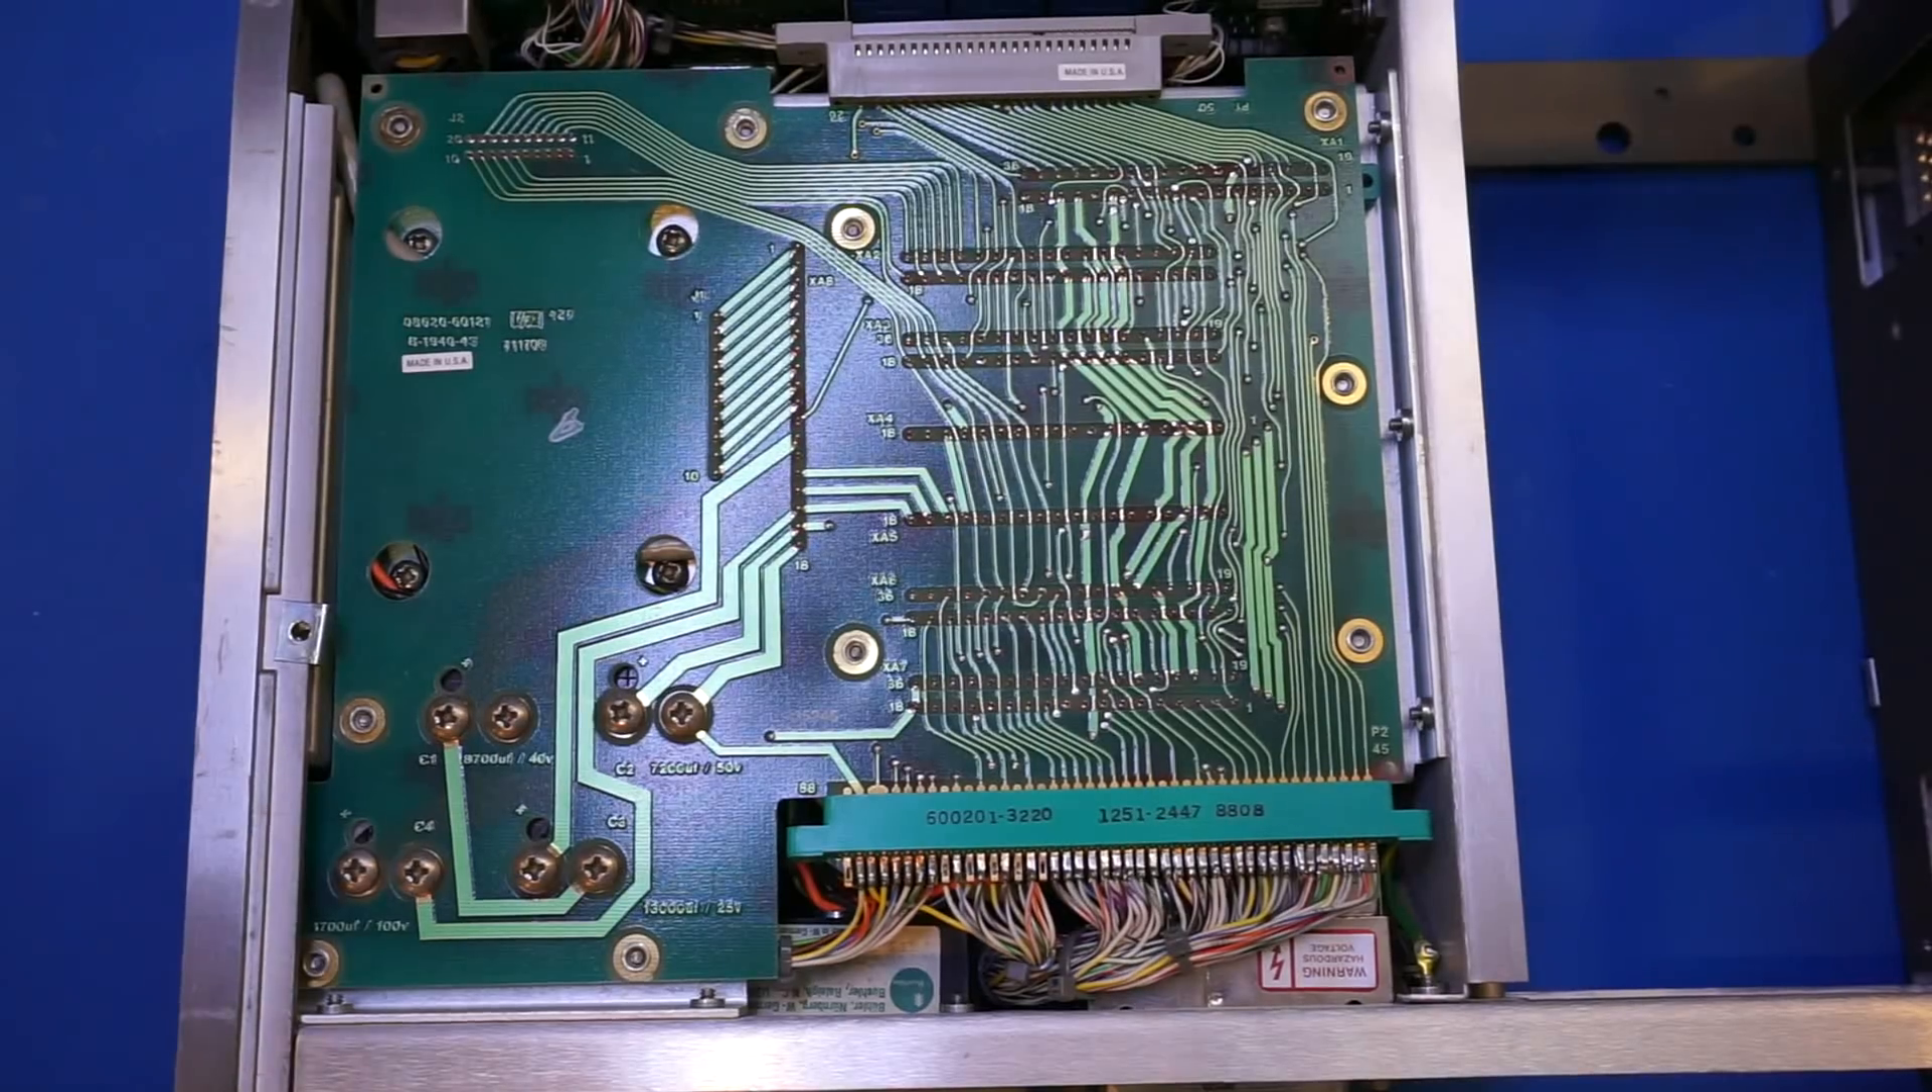And just for completeness, I removed the bottom panel so you can see the bottom of the PCB here.